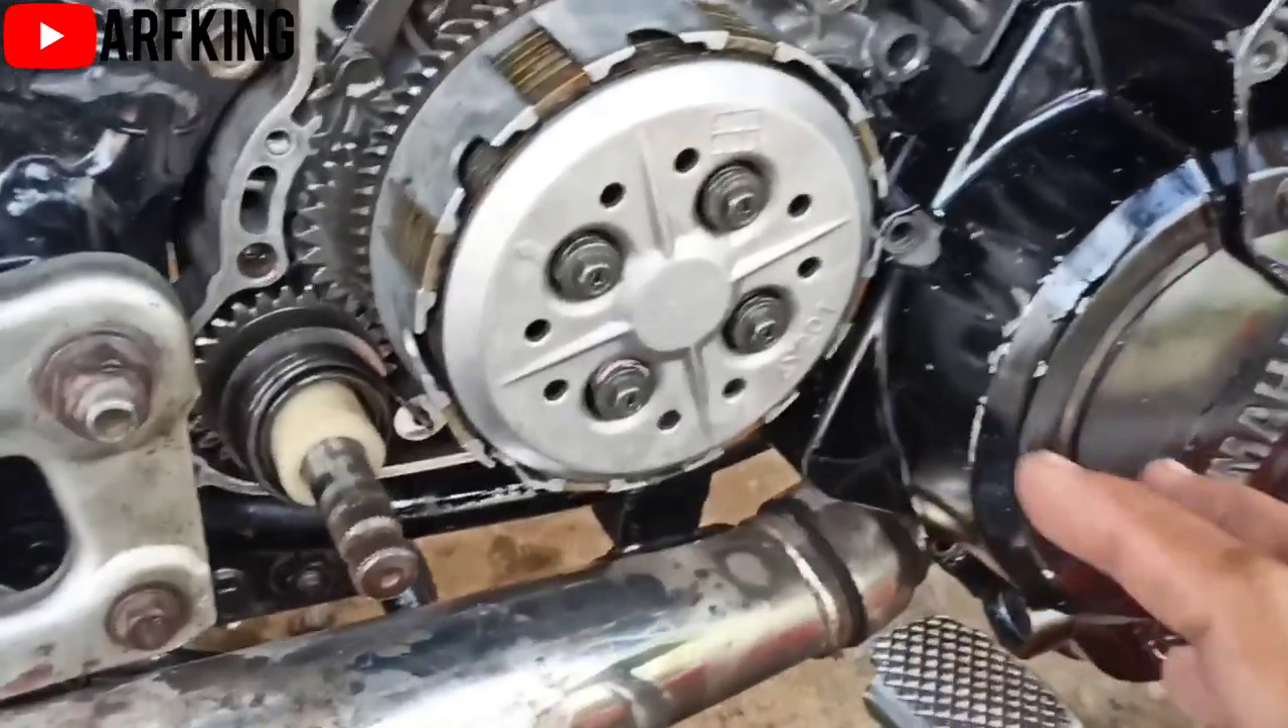Pemasangannya Udah kelar ya Pemasangan plat kopling.